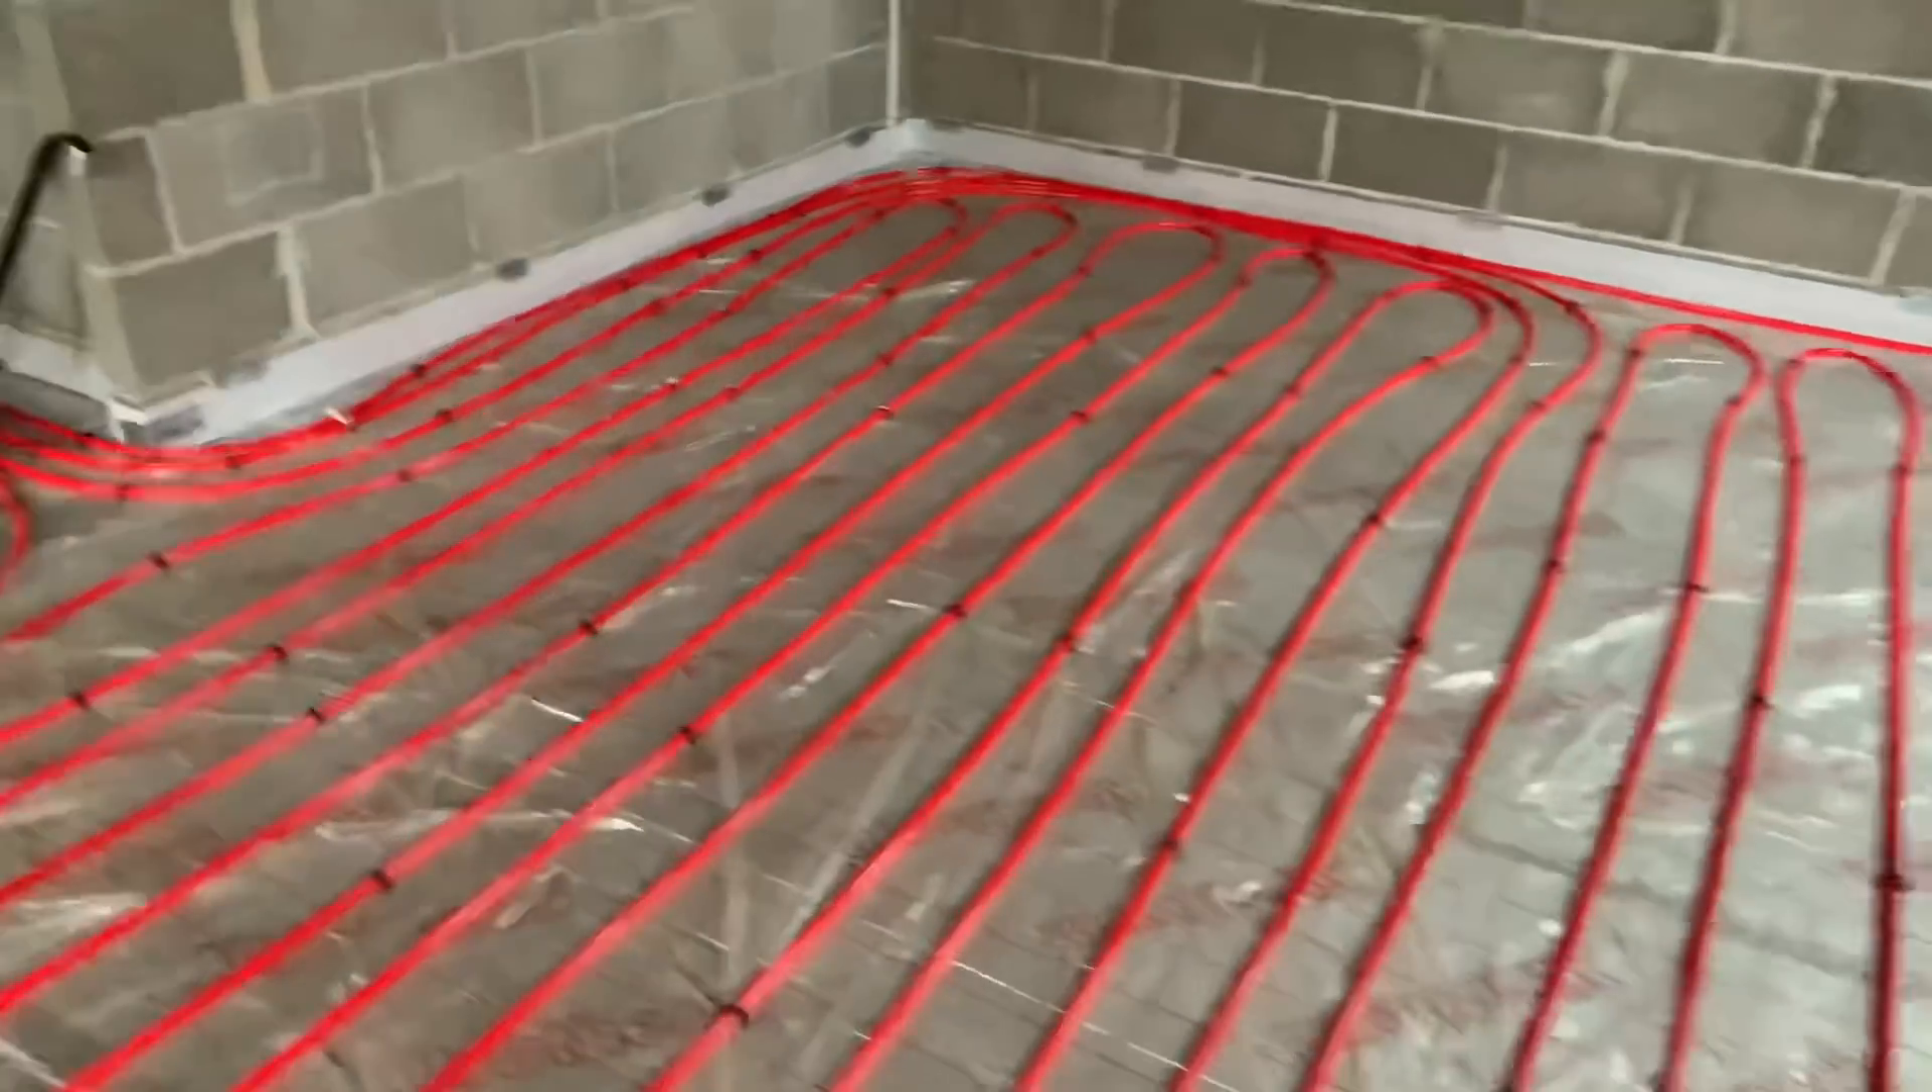All the circuits are in now and they're all to the drawing roughly.